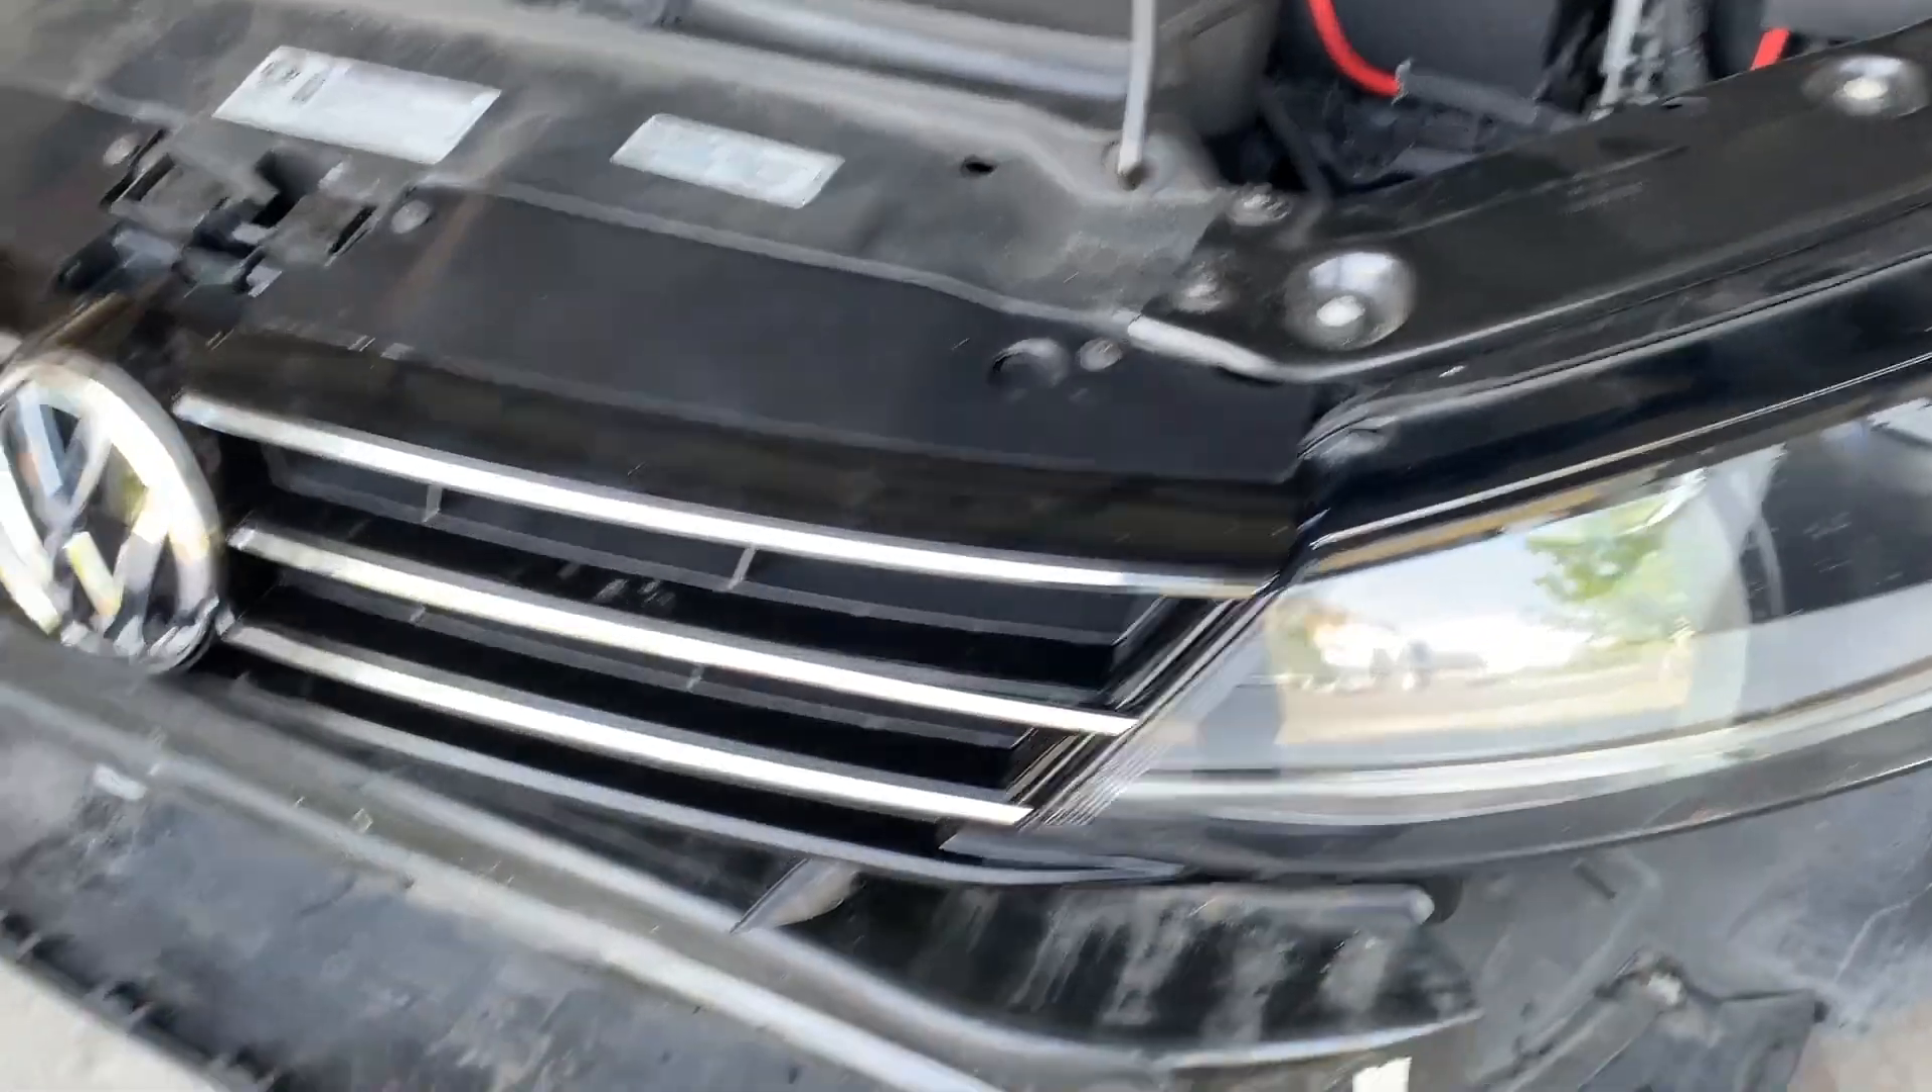I put the grill in put the emblem on that just clipped into place and i wanted to illustrate one of the highlights i guess for for this project.